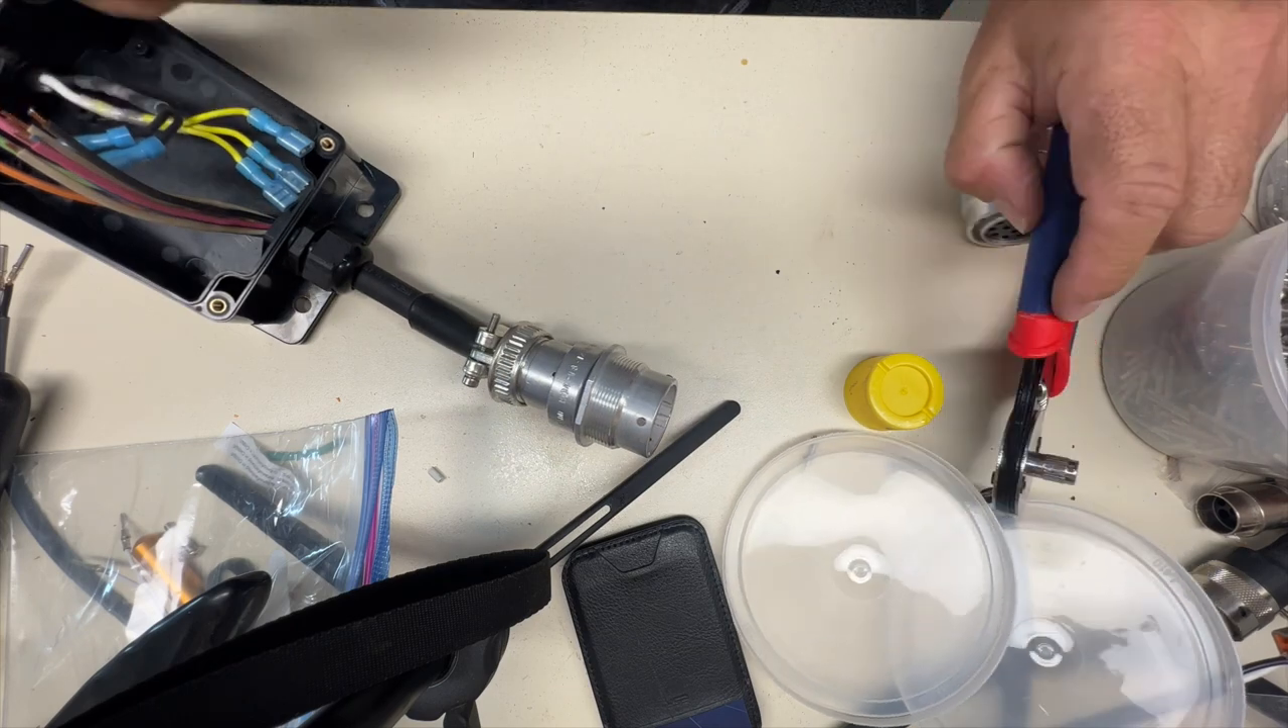I've completely put on a deutsch receptacle onto my box.